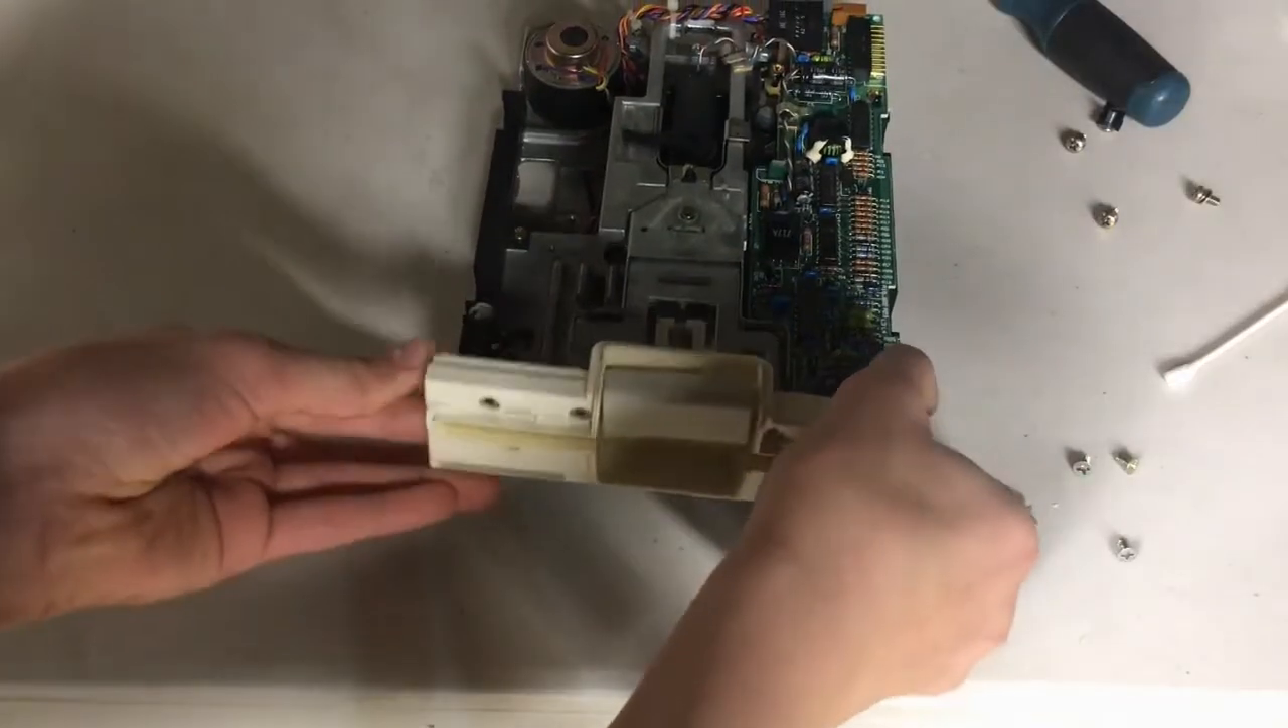I also went ahead and removed the four screws holding on this little front plastic piece Onto this drive as it was kind of scuffed up and I wanted to clean it off.